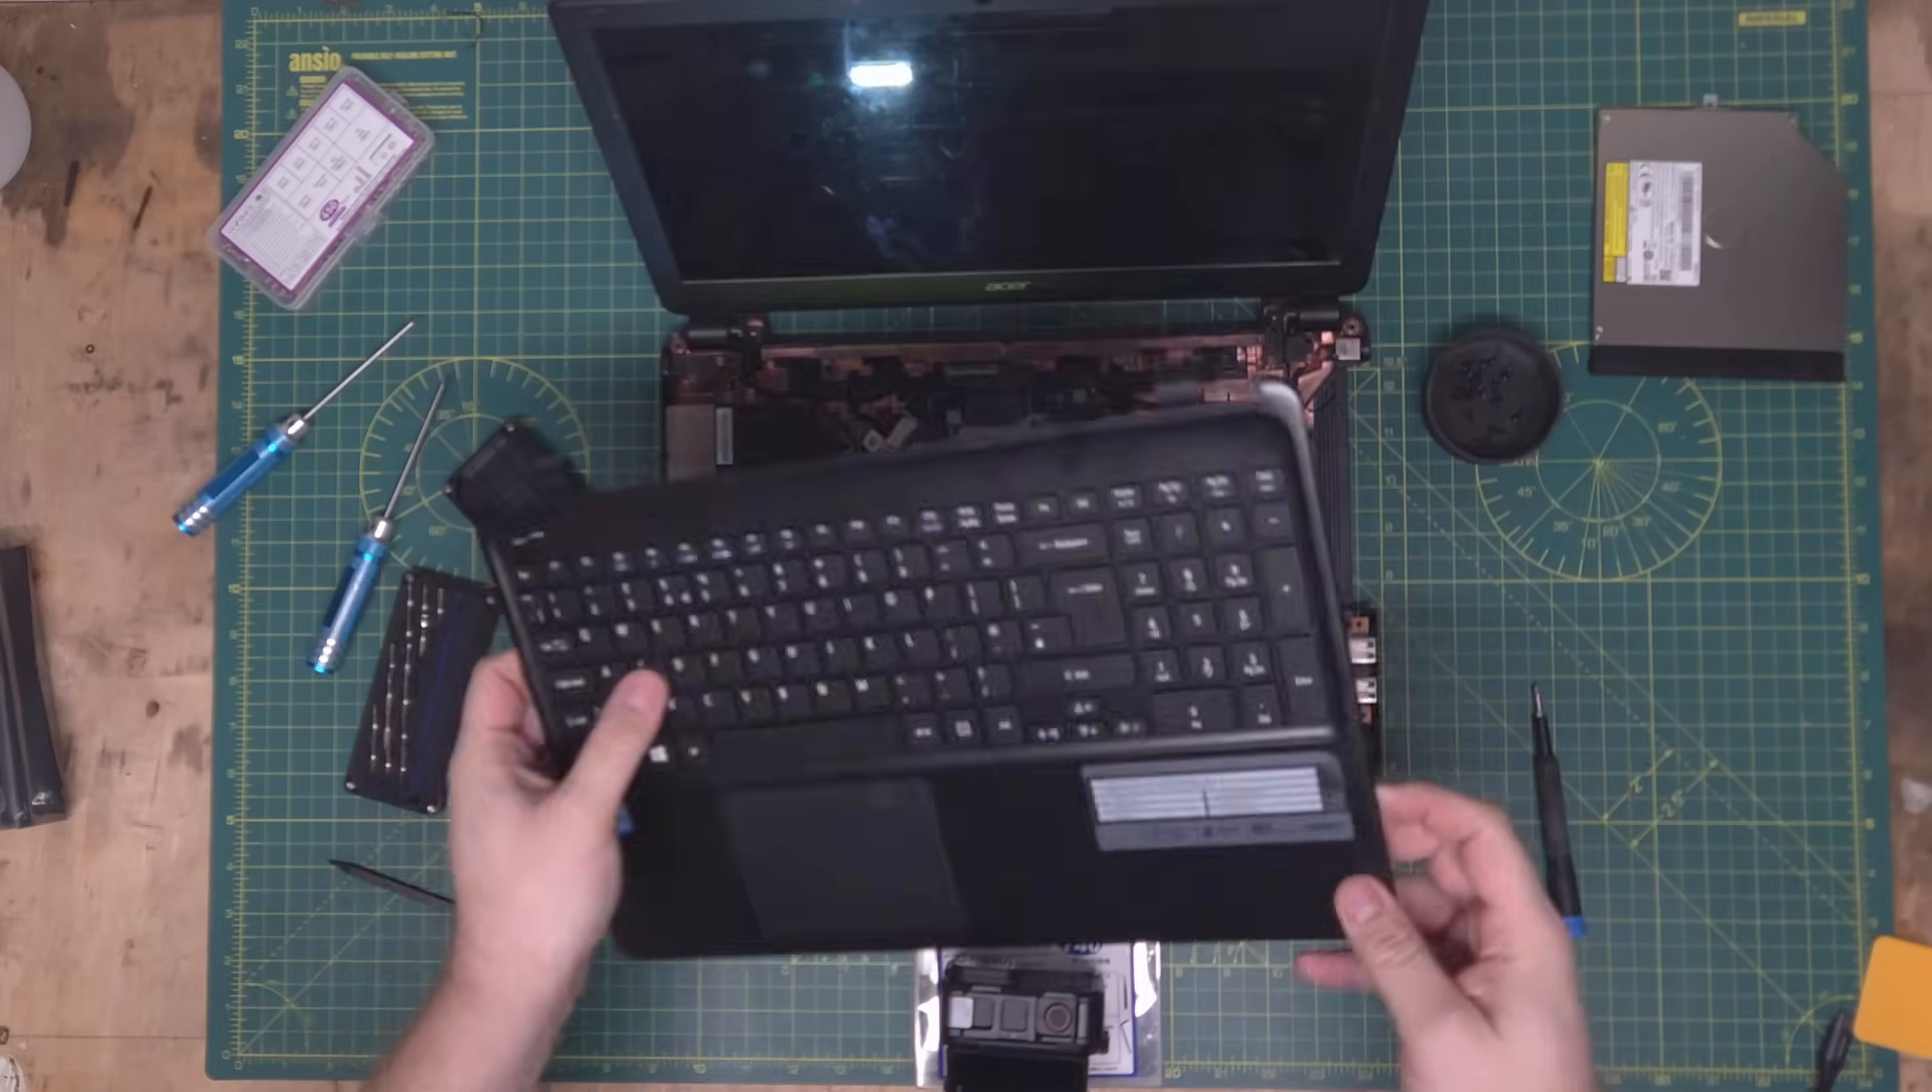But unclip the cables, and the keyboard is off.